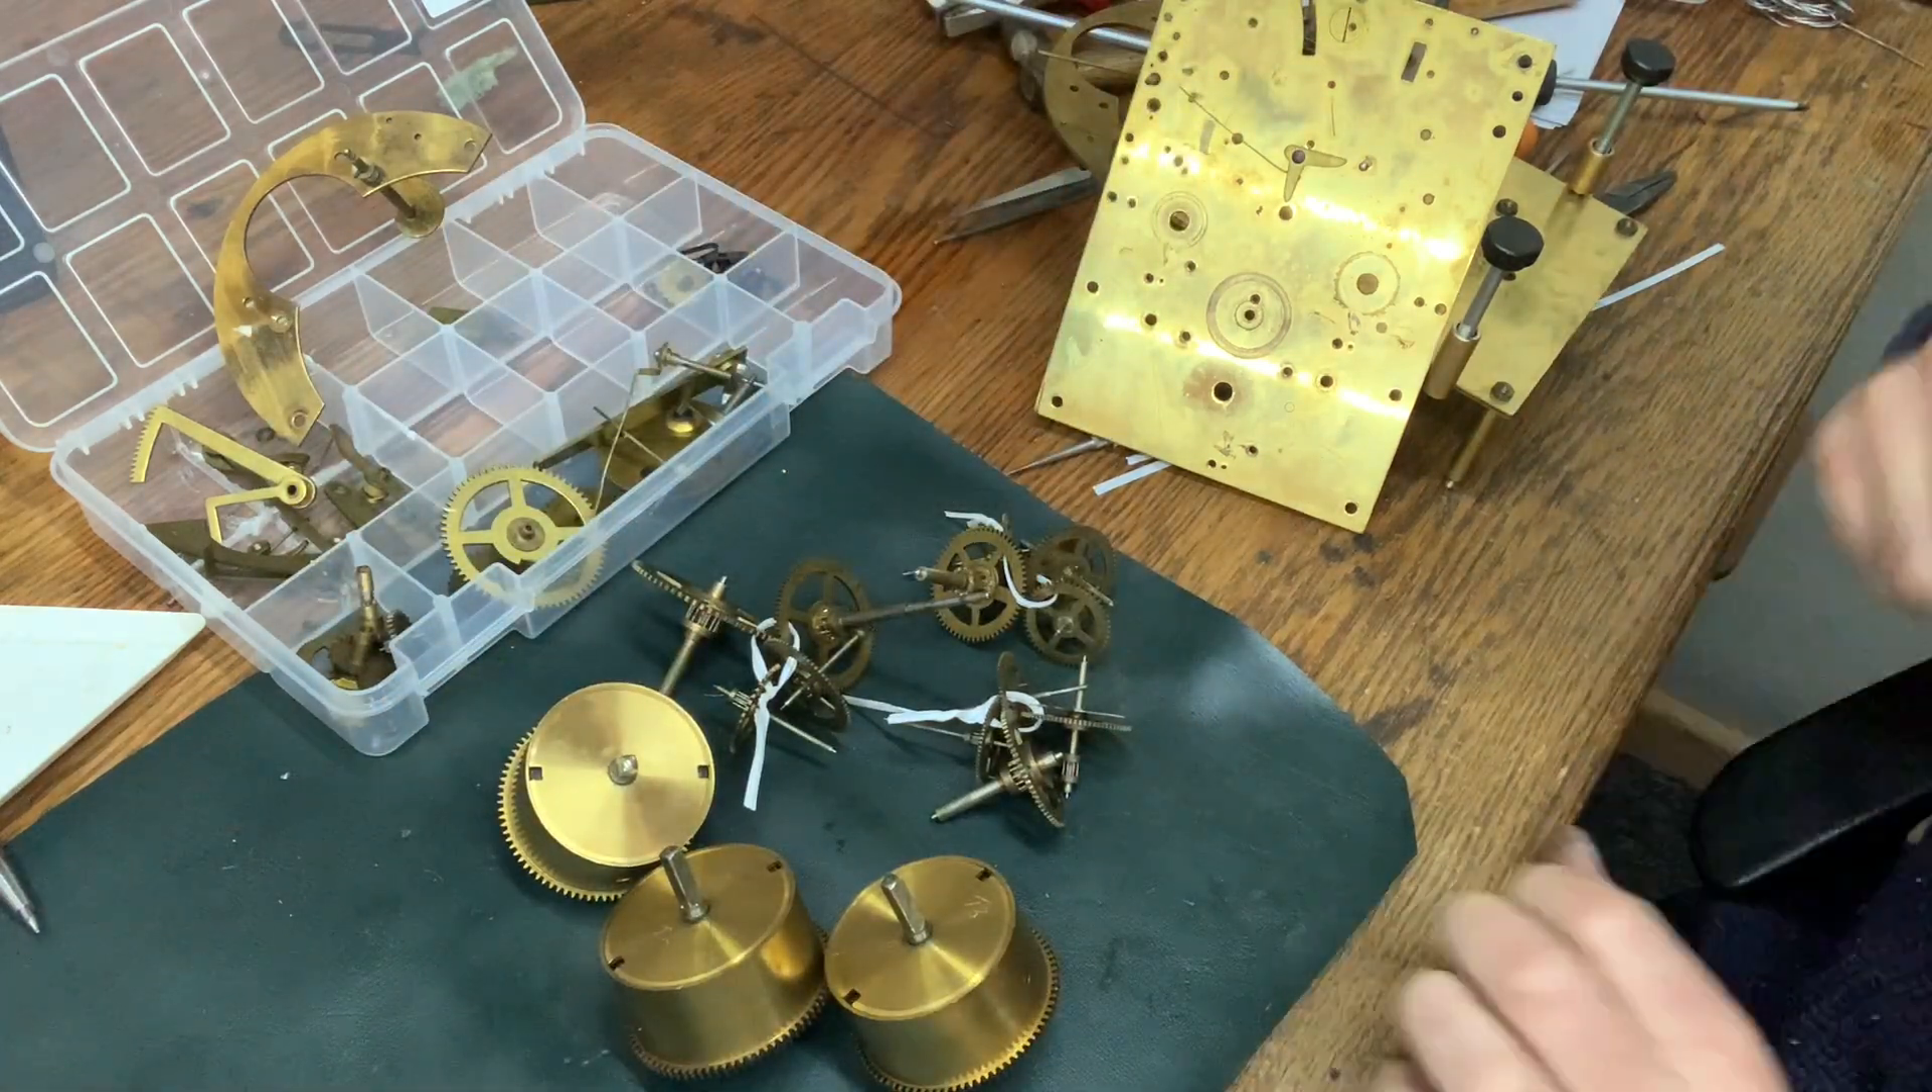So, that's pretty much your clock stripped down.